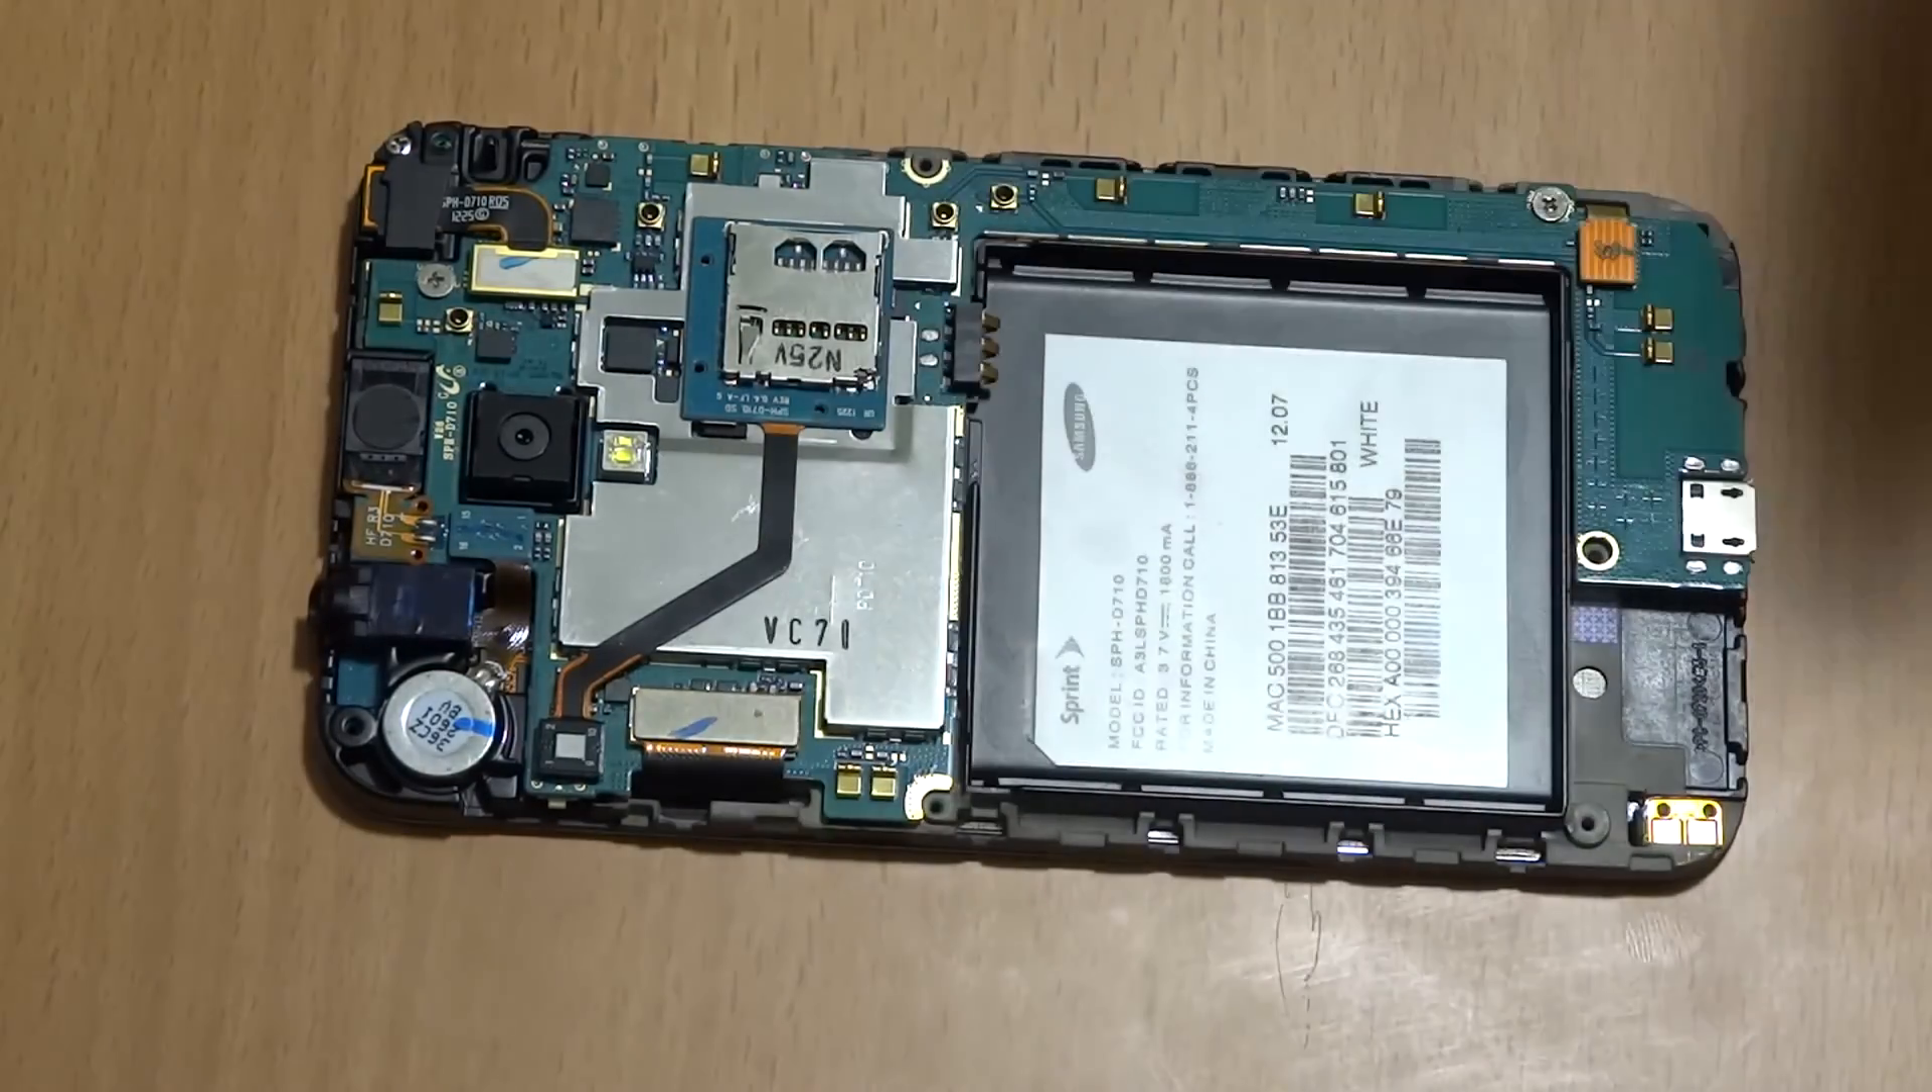So now we have the back off.